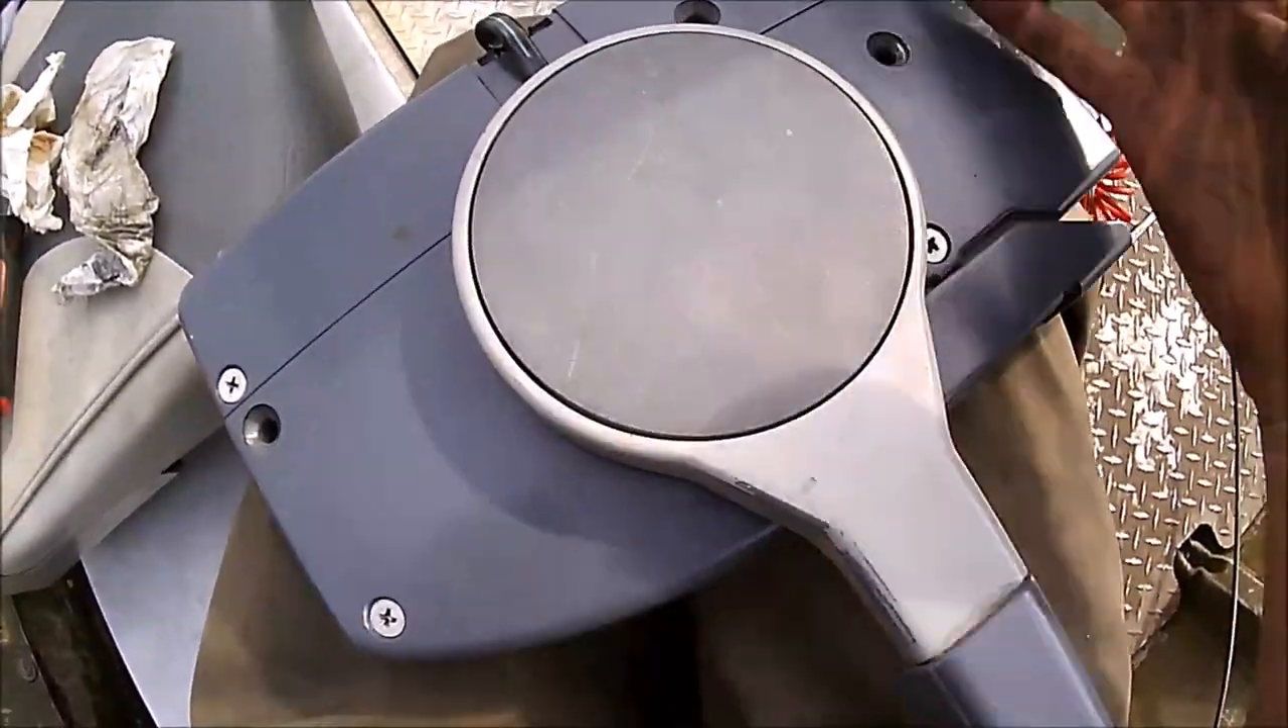Donc là j'ai remonté mes vis ici j'ai mis en place ma poignée.